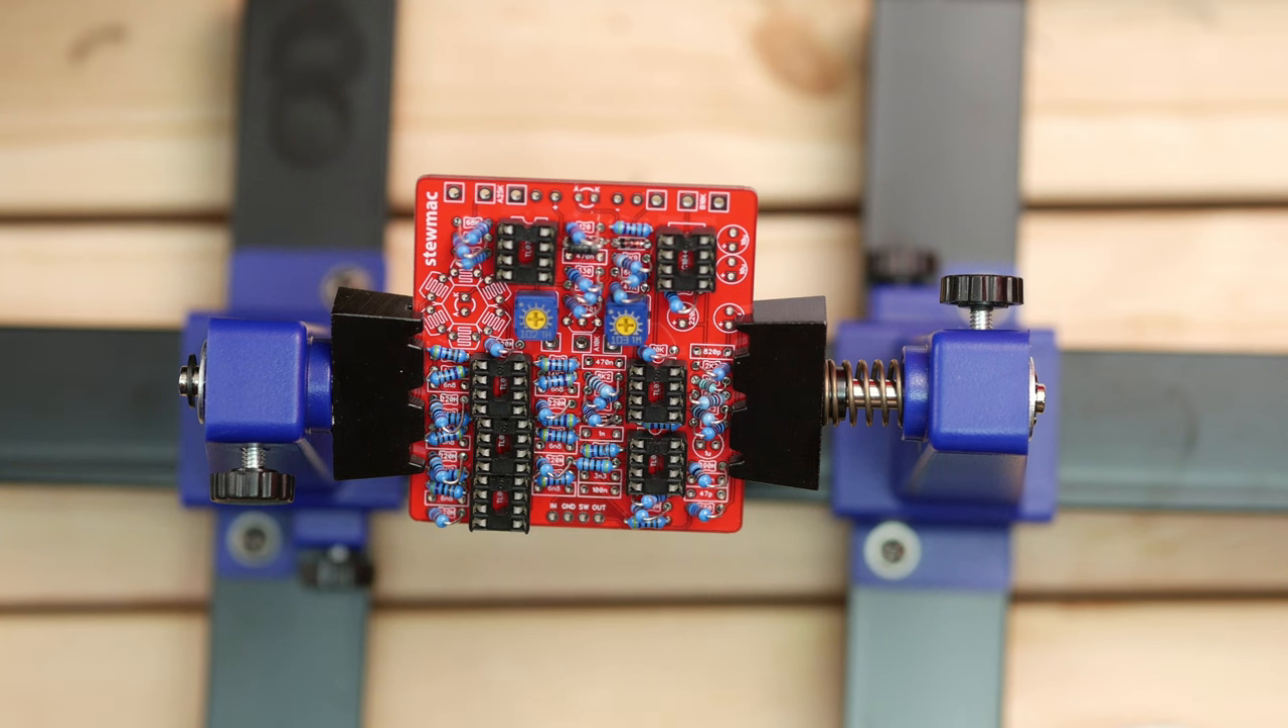Now it may look like I've made a mistake here by soldering in the IC sockets but not actually putting the chips in.